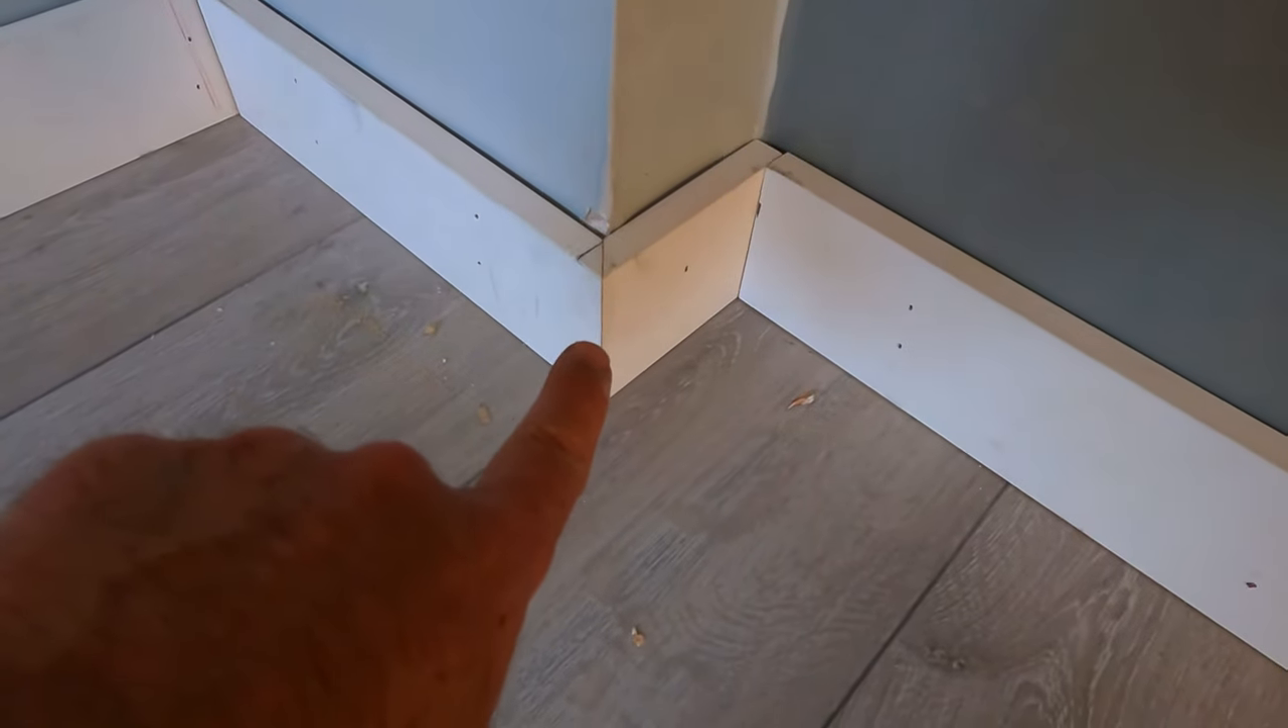The miters there, absolutely perfect.